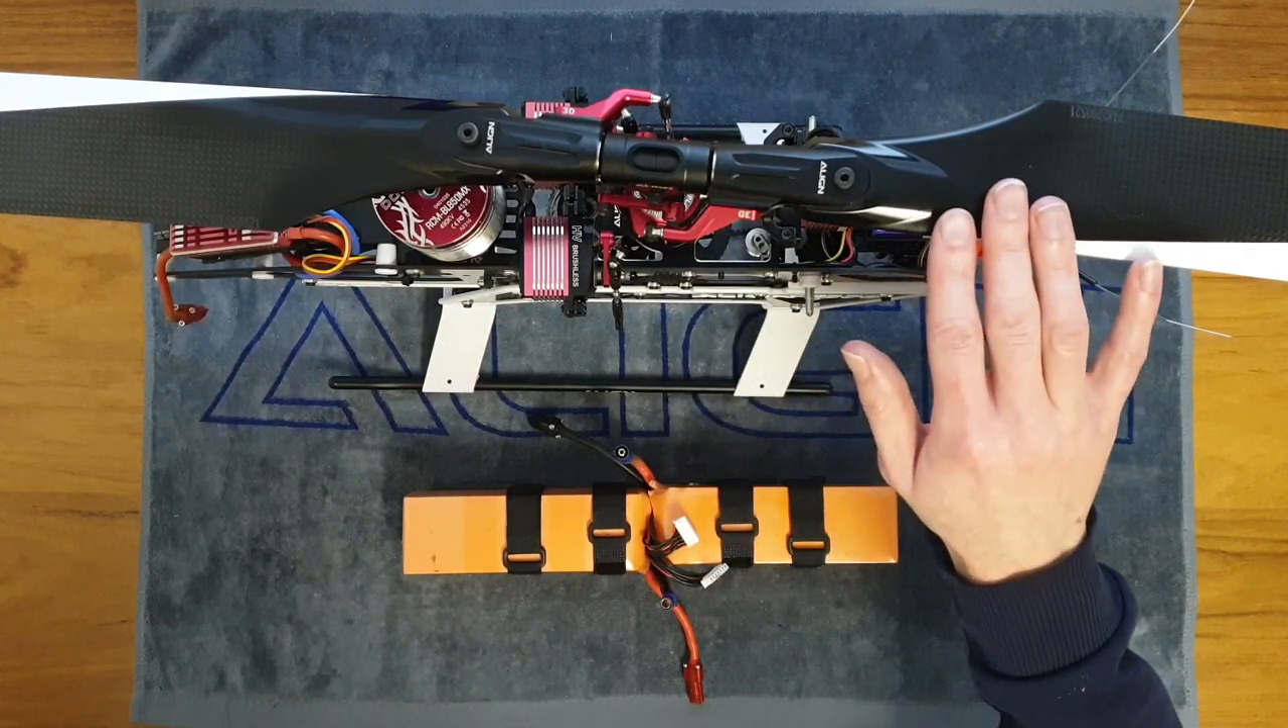The first is you can probably see i've already gone ahead and fitted my blades here.